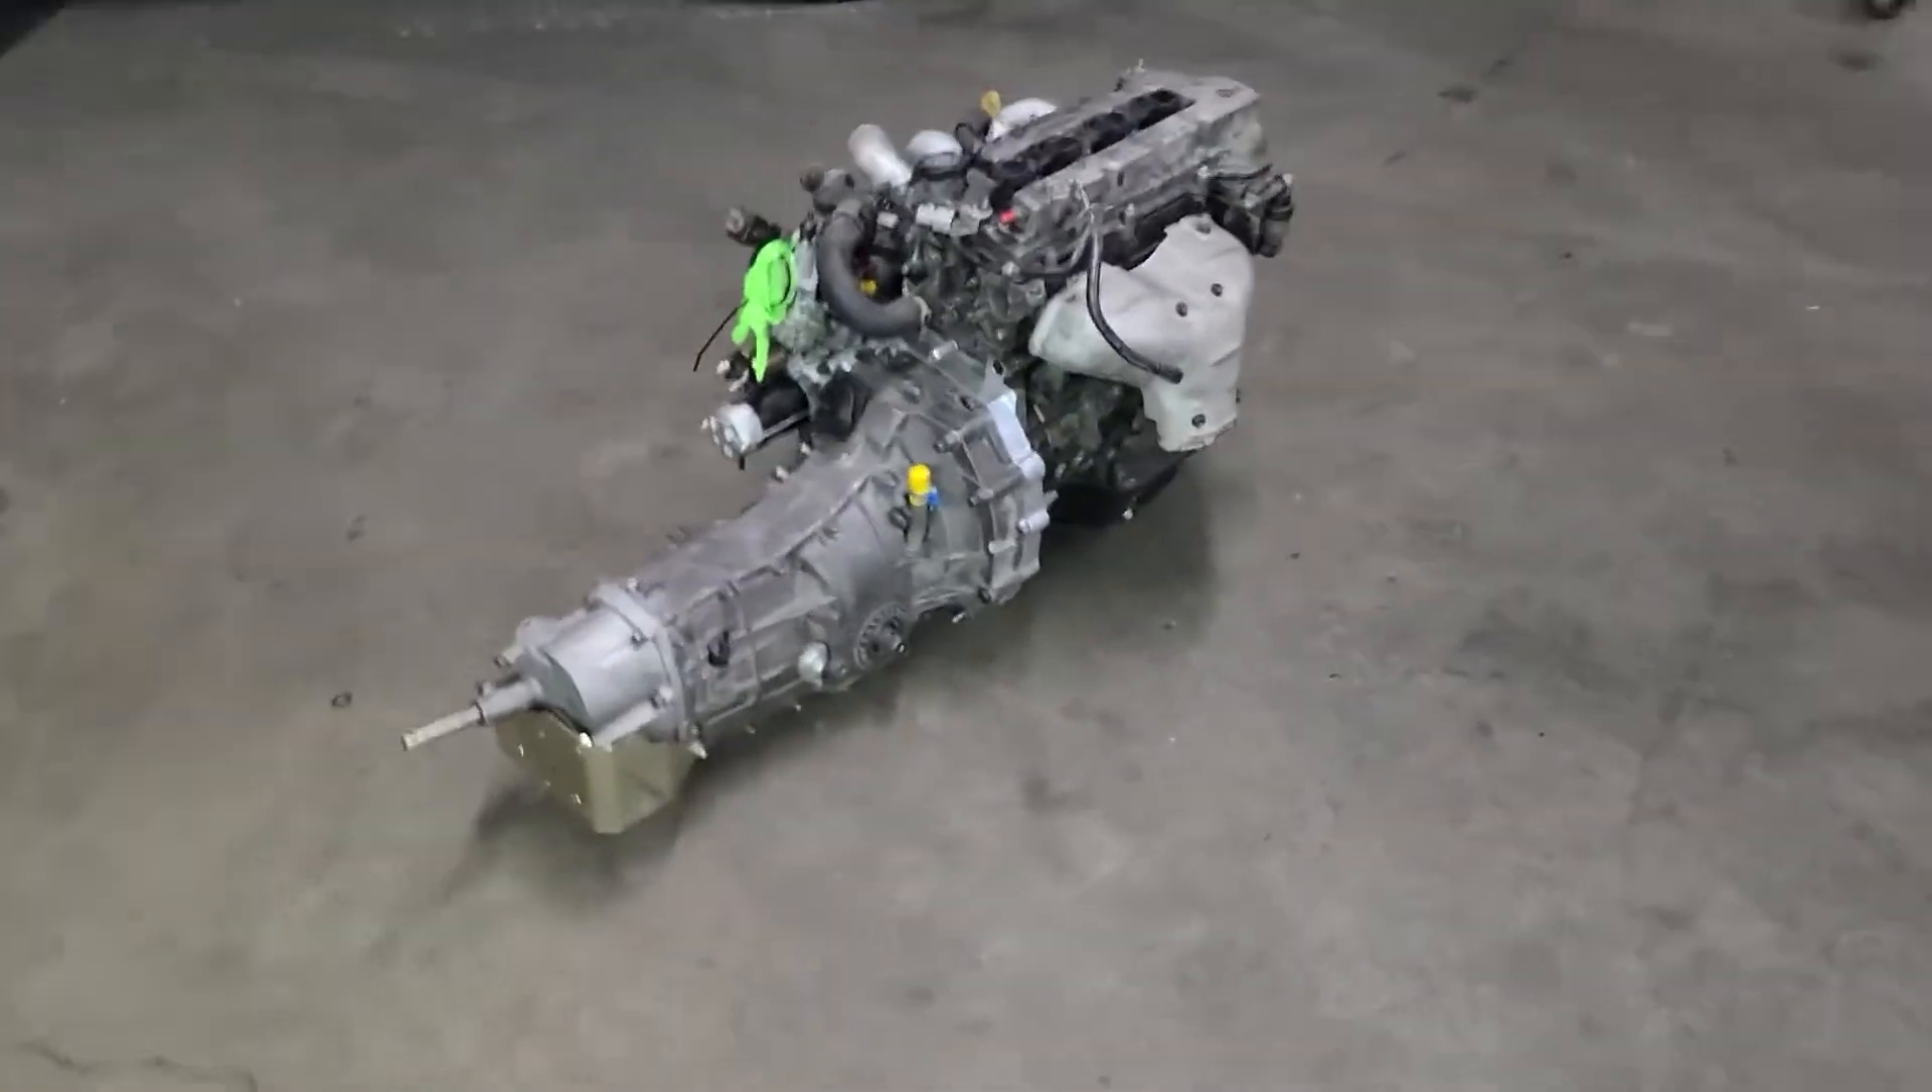Engine is bolted together with the transmission.